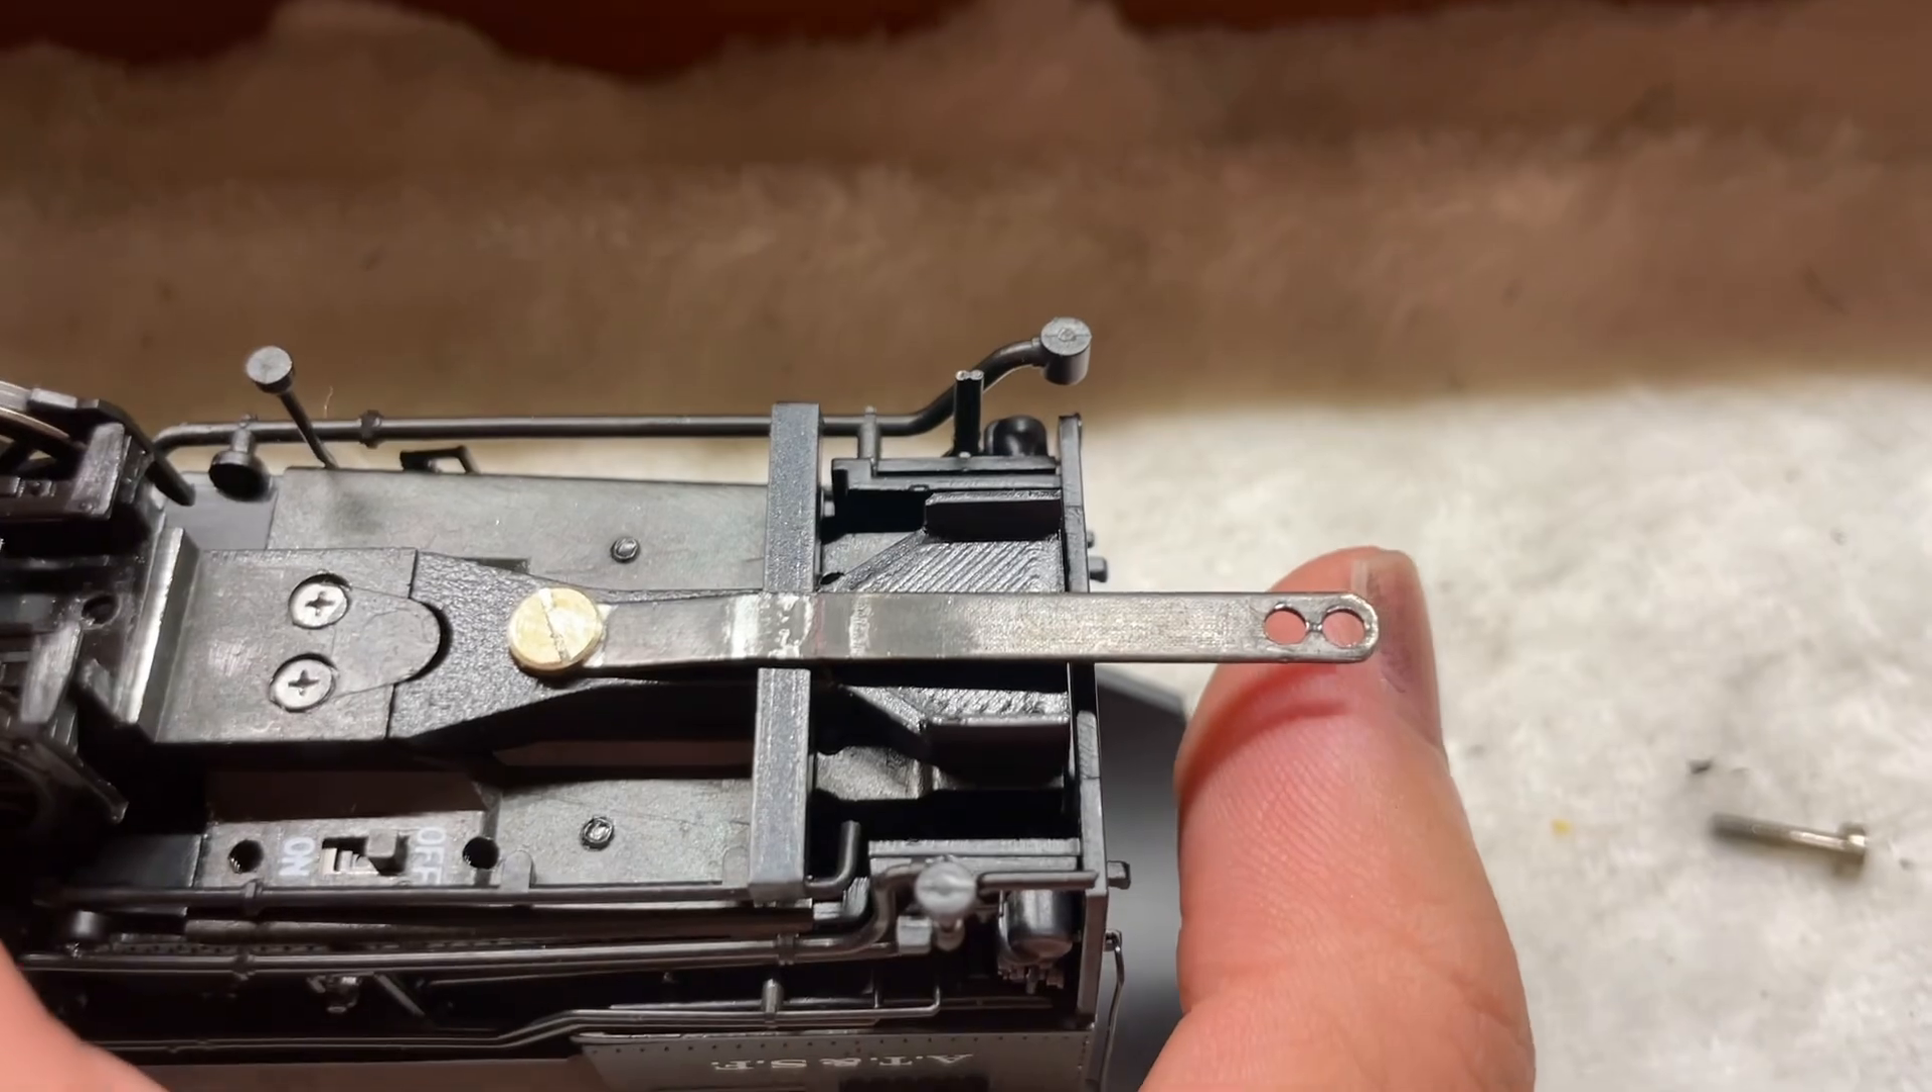This time I have the frame or the drawbar installed.